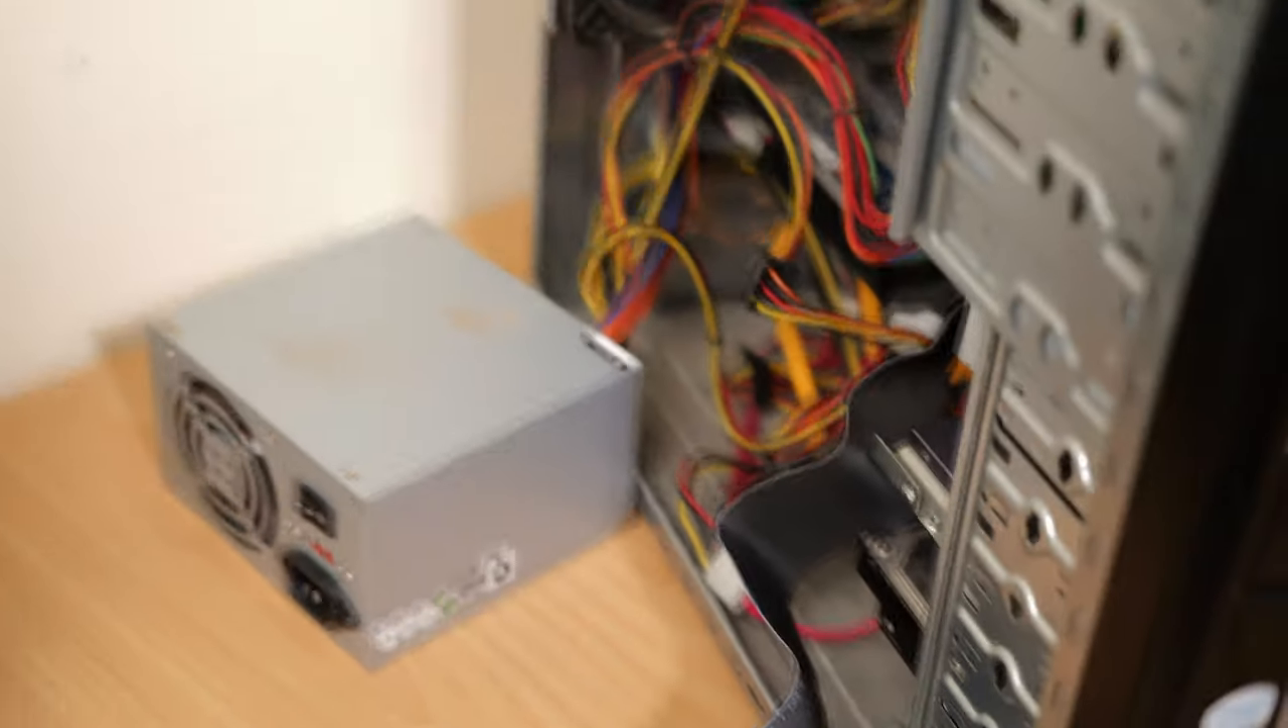The power supply just fell out, so that's one thing solved.